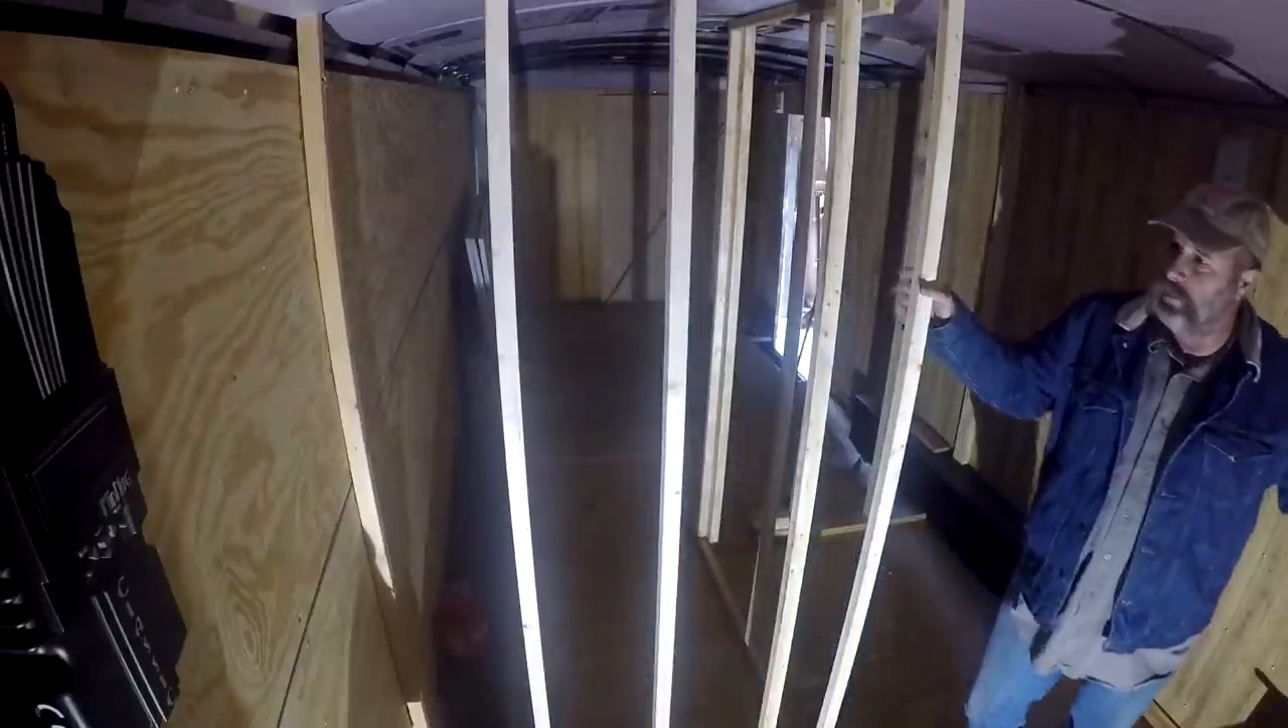So what I've done here so far is I put two by two walls in here on the back.